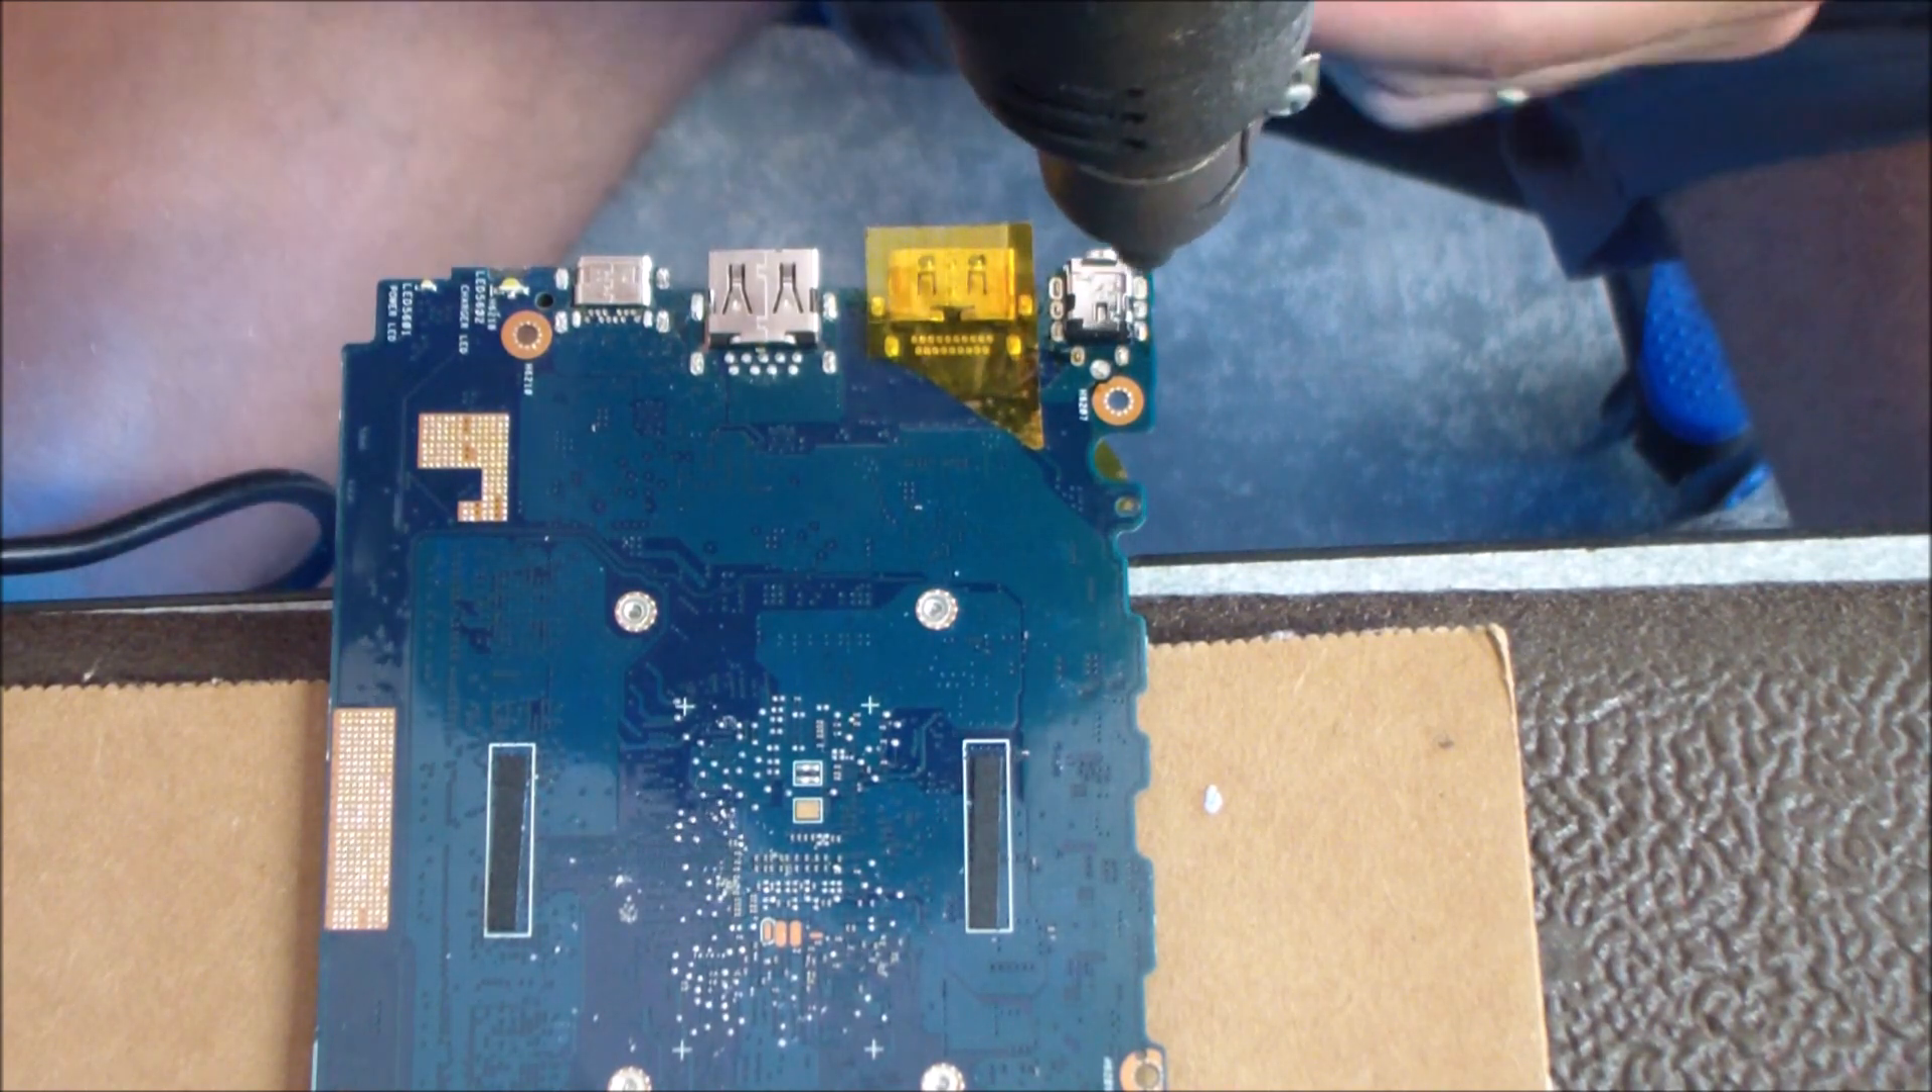And what I'm doing now is I'm taking the hot air and I'm making sure, as you can see on the left part there, I put some Kapton heat tape over that port.